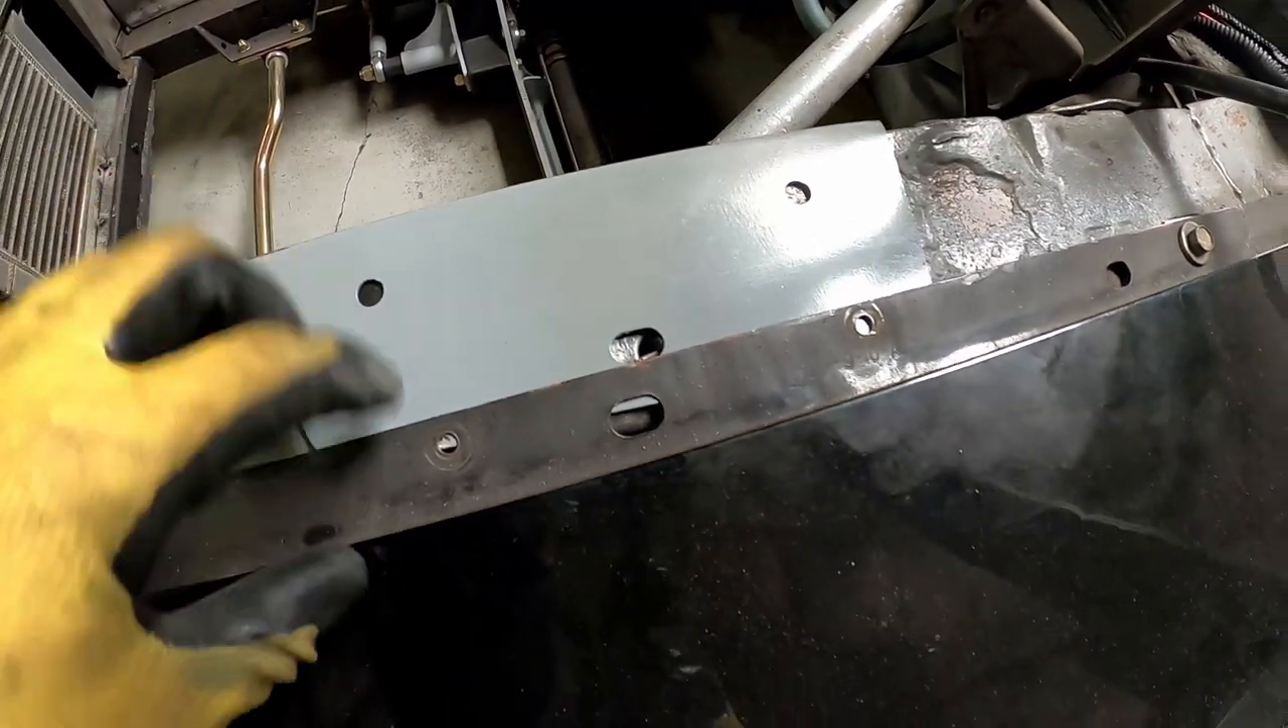This side none of these fender bolts line up with the inner fender it's wider.